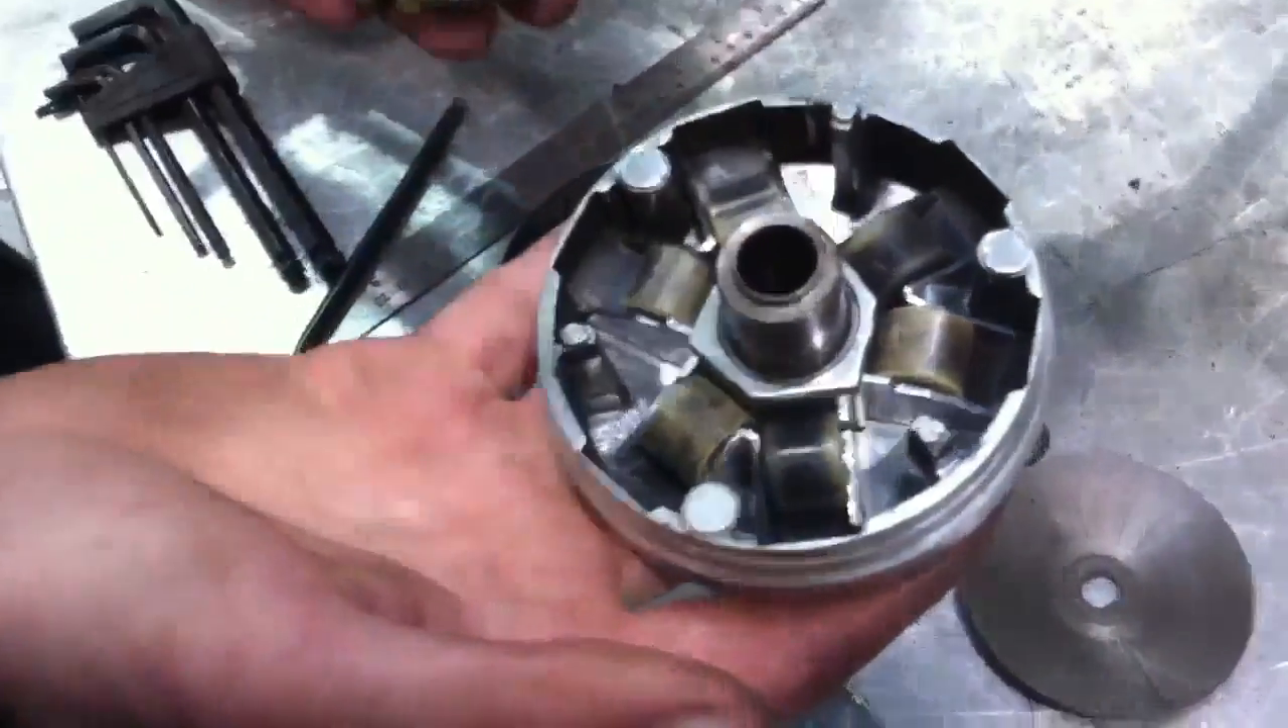The rollers are seated on a ramp.